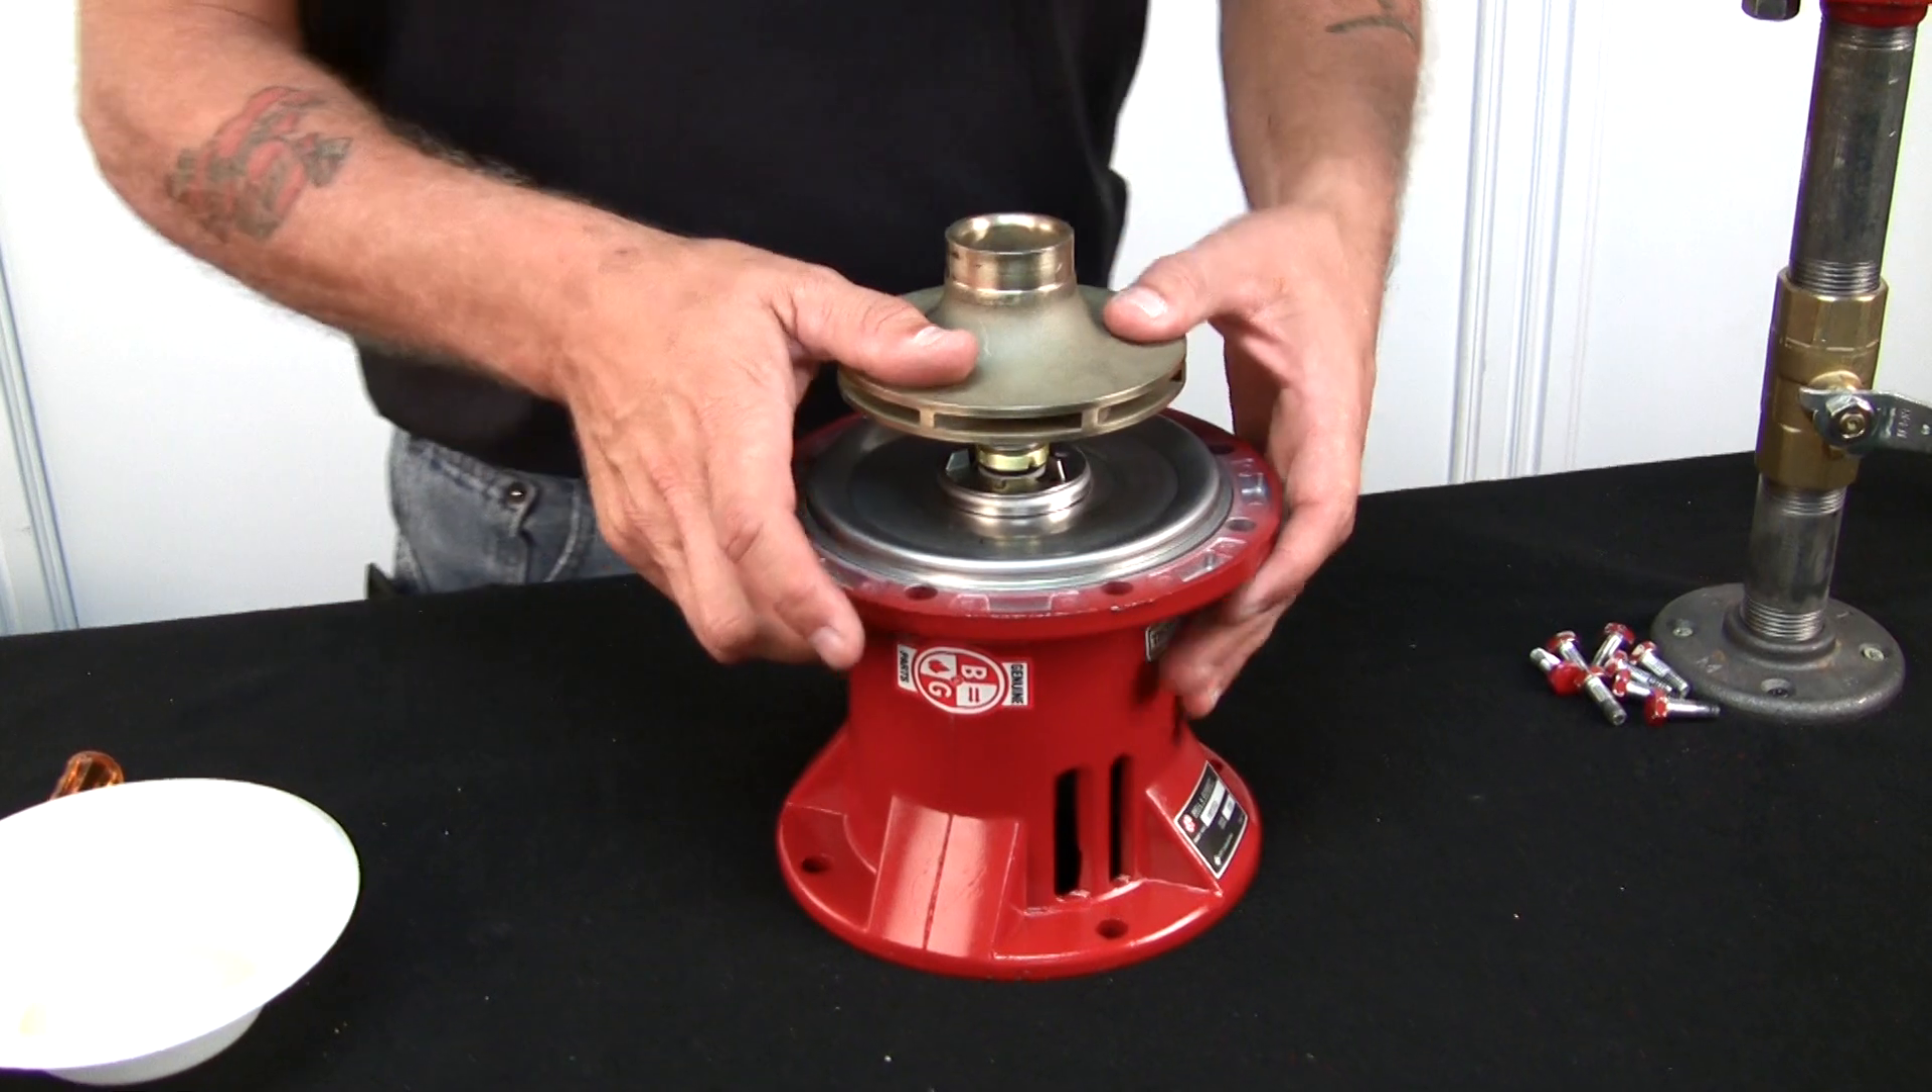Now that I've got the impeller set into place, it's ready to be pushed down onto the shaft.